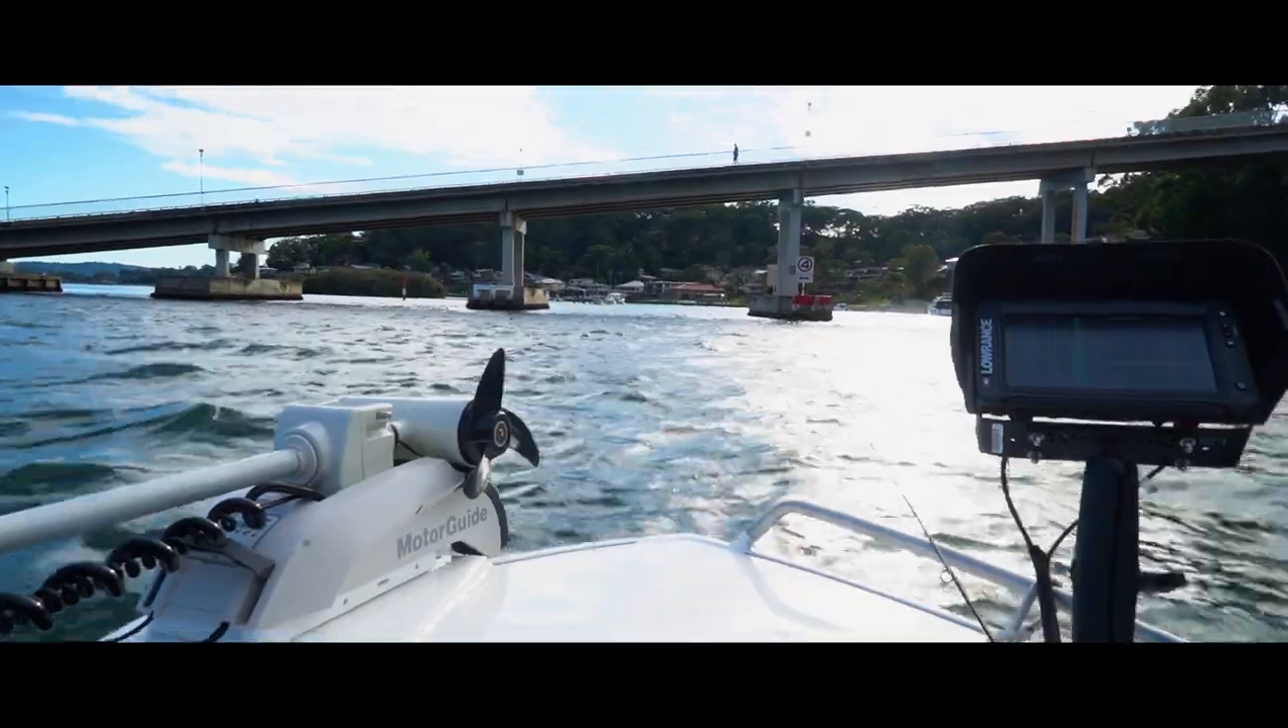That was probably as arduous for you as it was for me but thankfully we have officially installed a bow mounted electric motor to Dora.